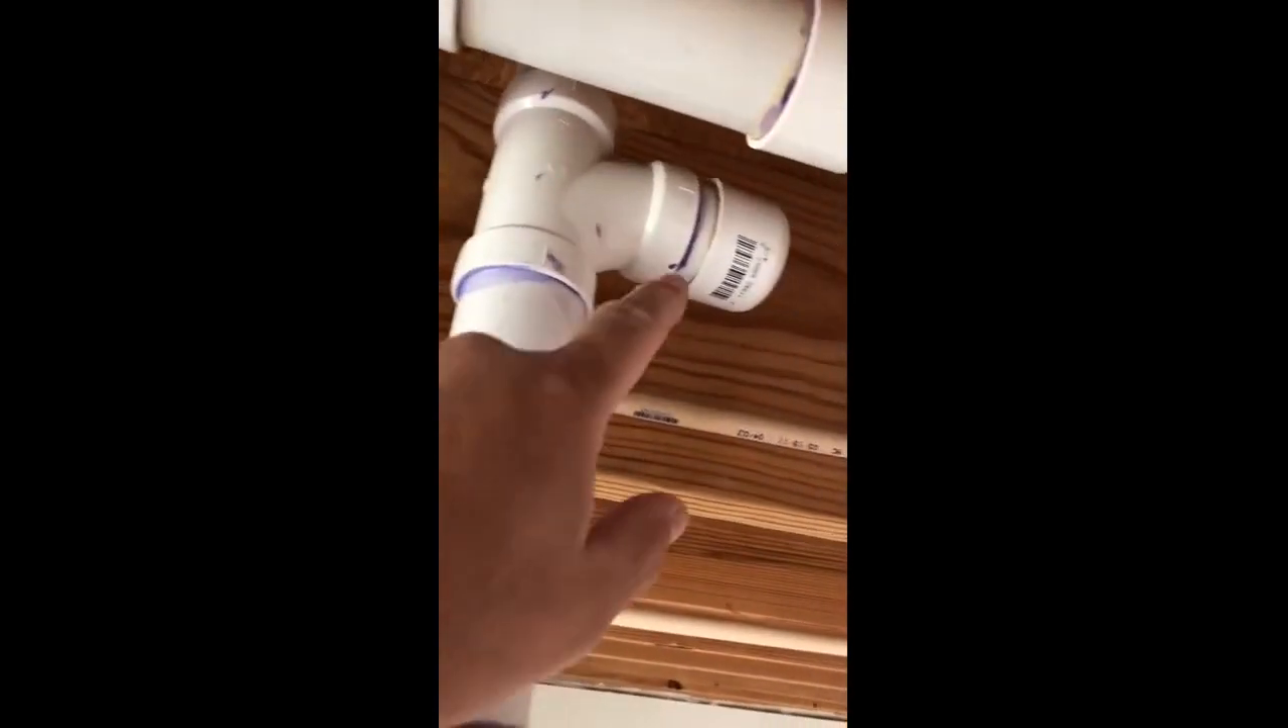I've capped off the original vent line so that now there's no air coming in prior to the drain trap.